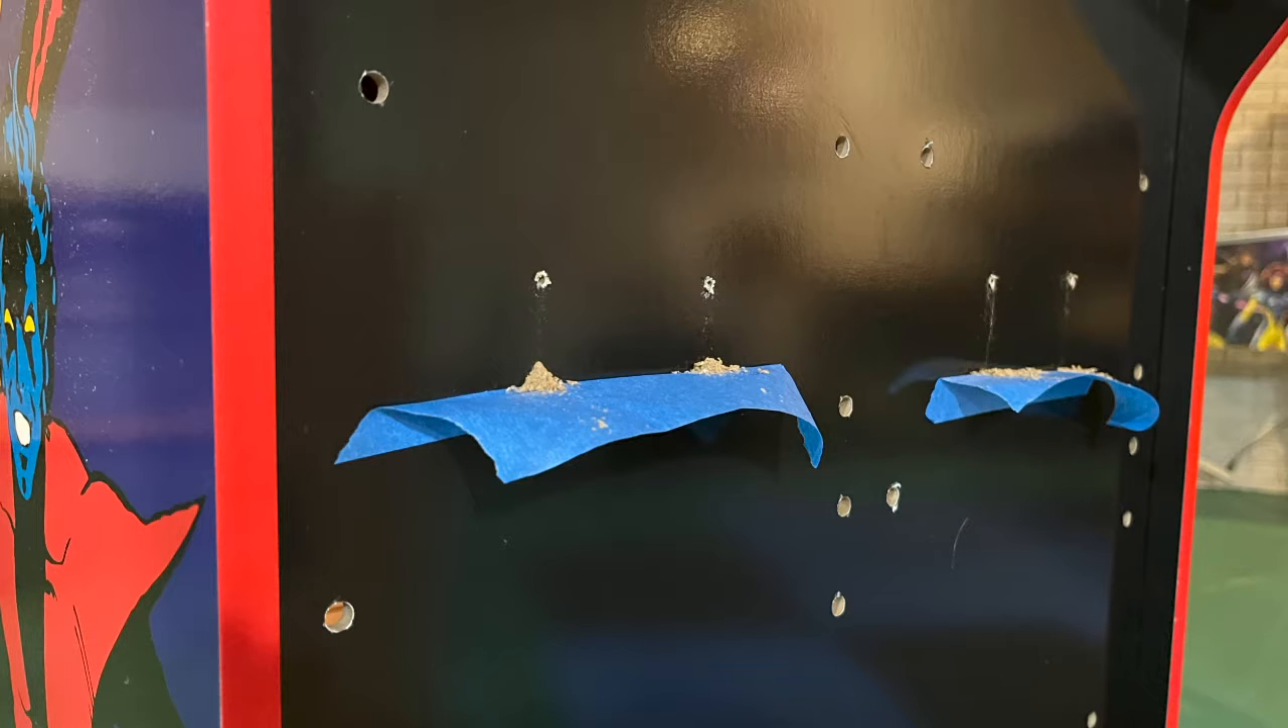Before drilling, I applied a strip of 2-inch masking tape under both sets of holes with the sticky side facing up.